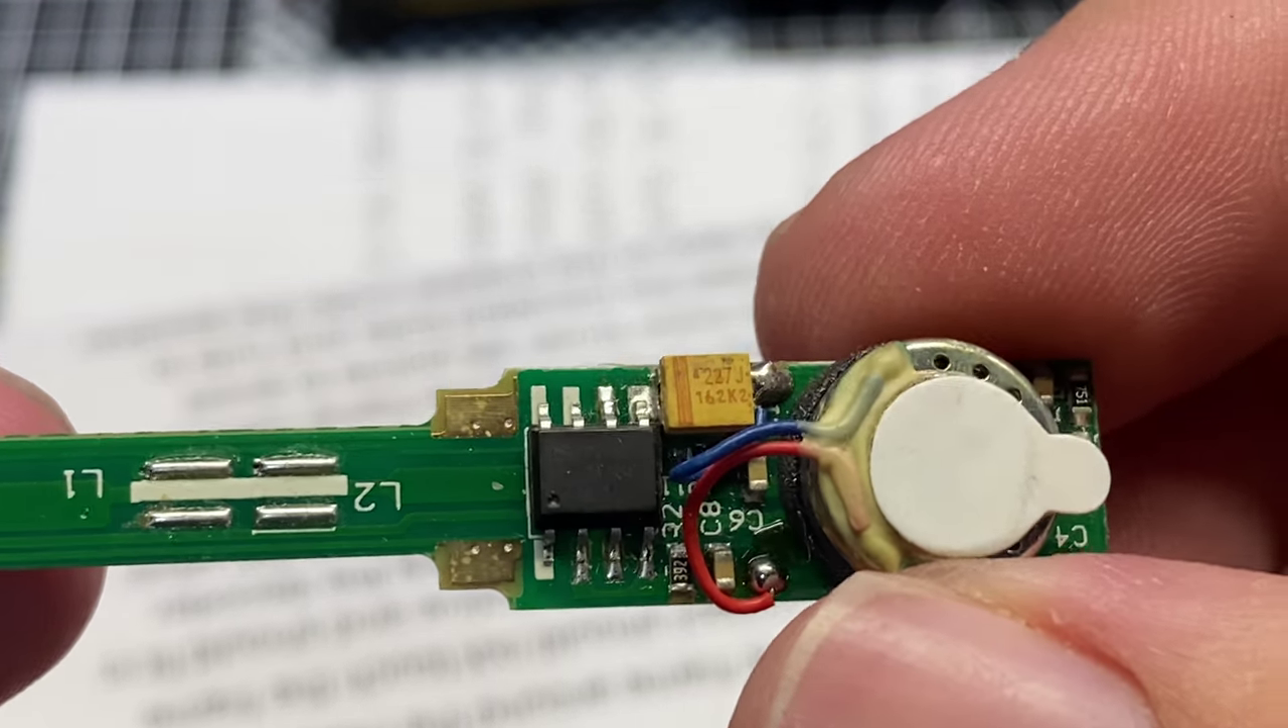As you can see we've got our speaker planted right on to the board here and there's our contact pads.